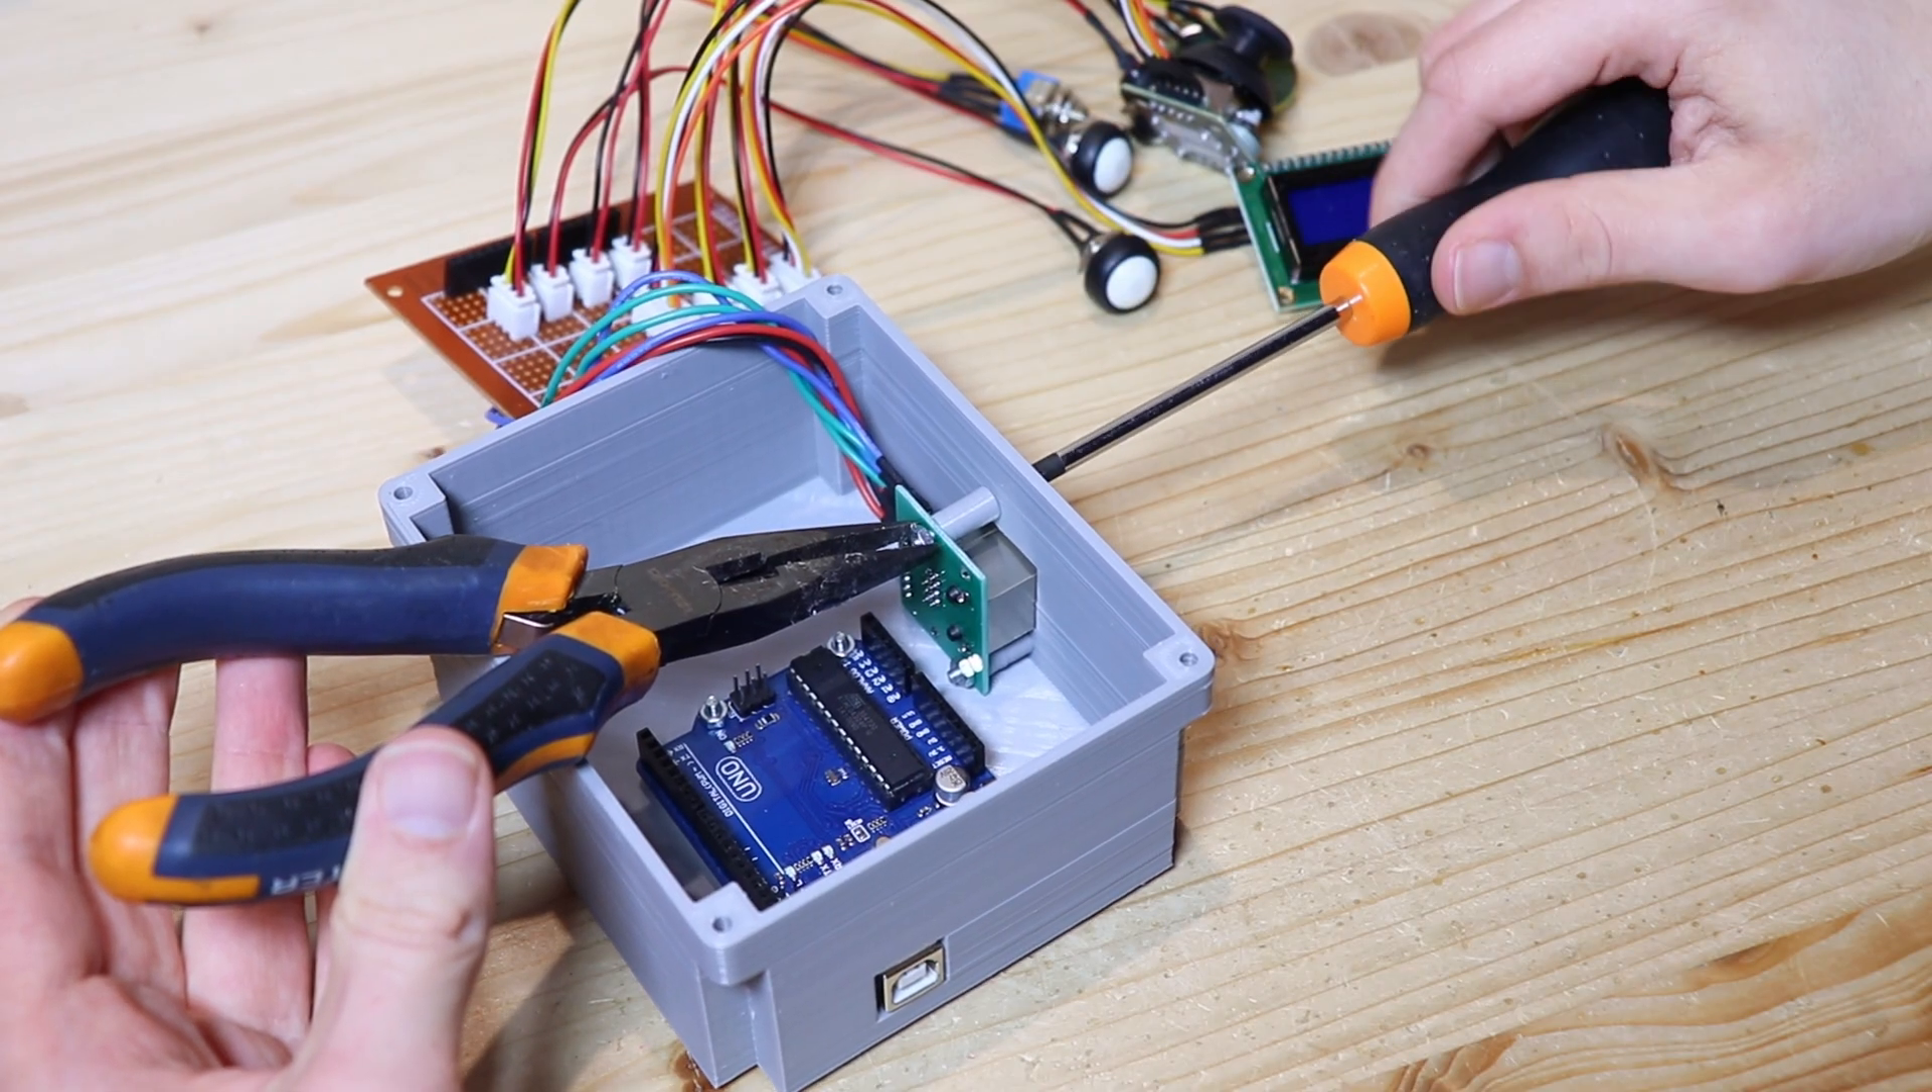All'interno della scatola ho montato l'Arduino e la presa RJ45 a cui sarà collegata l'elettronica del robot.